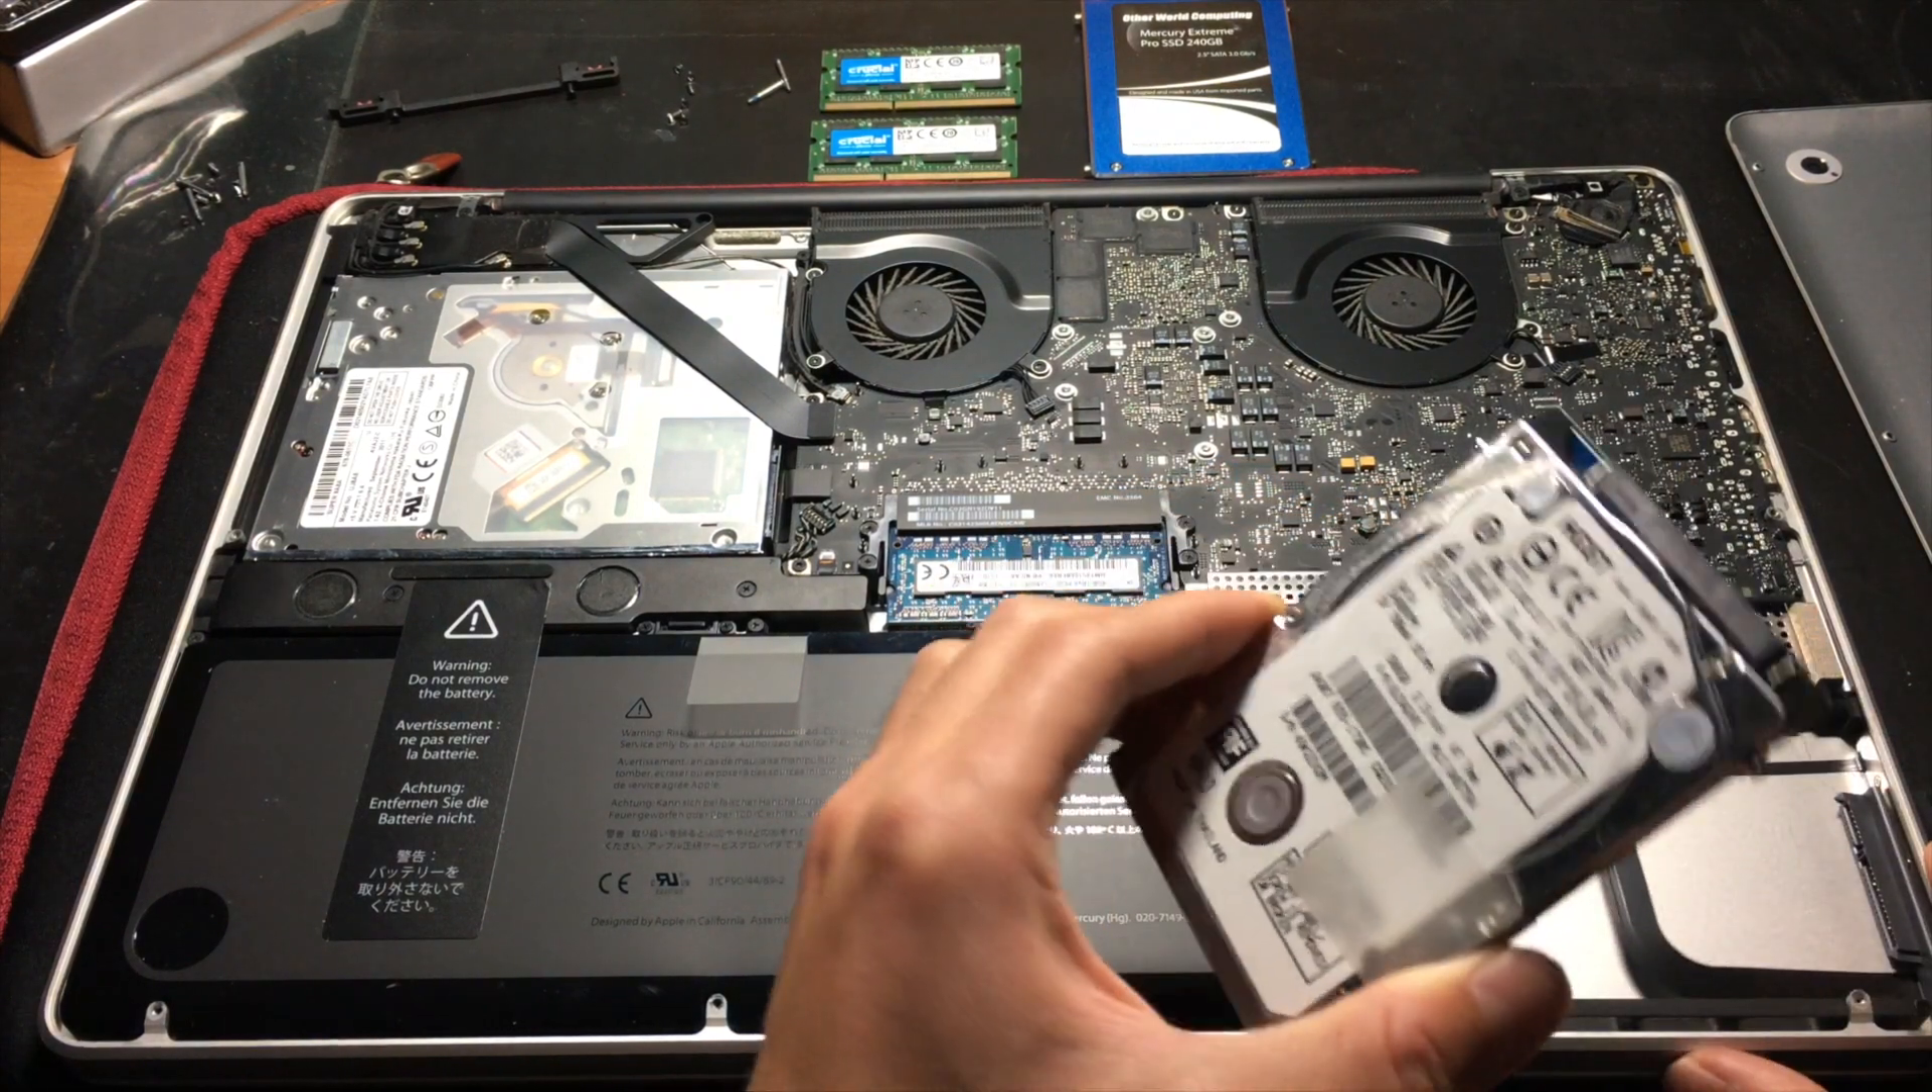And then you have removed the hard drive.